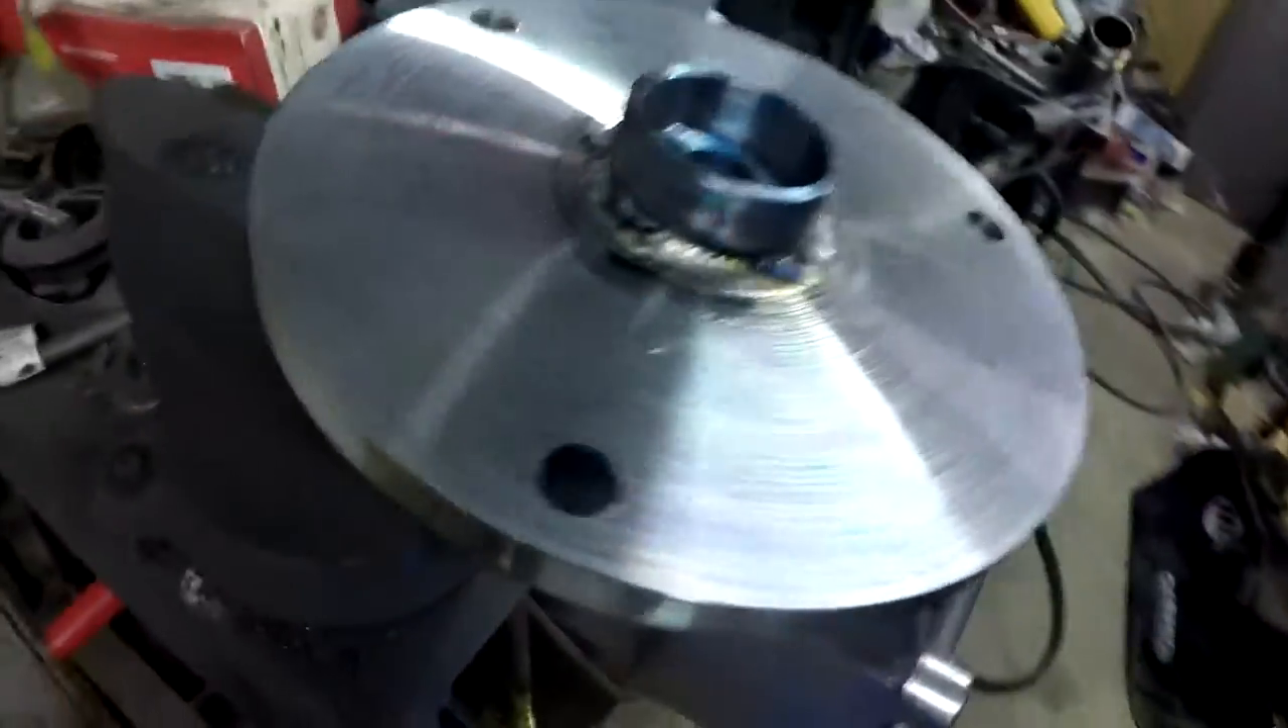All right guys, so I just got done welding this pilot bearing collet in. It's all TIG welded.